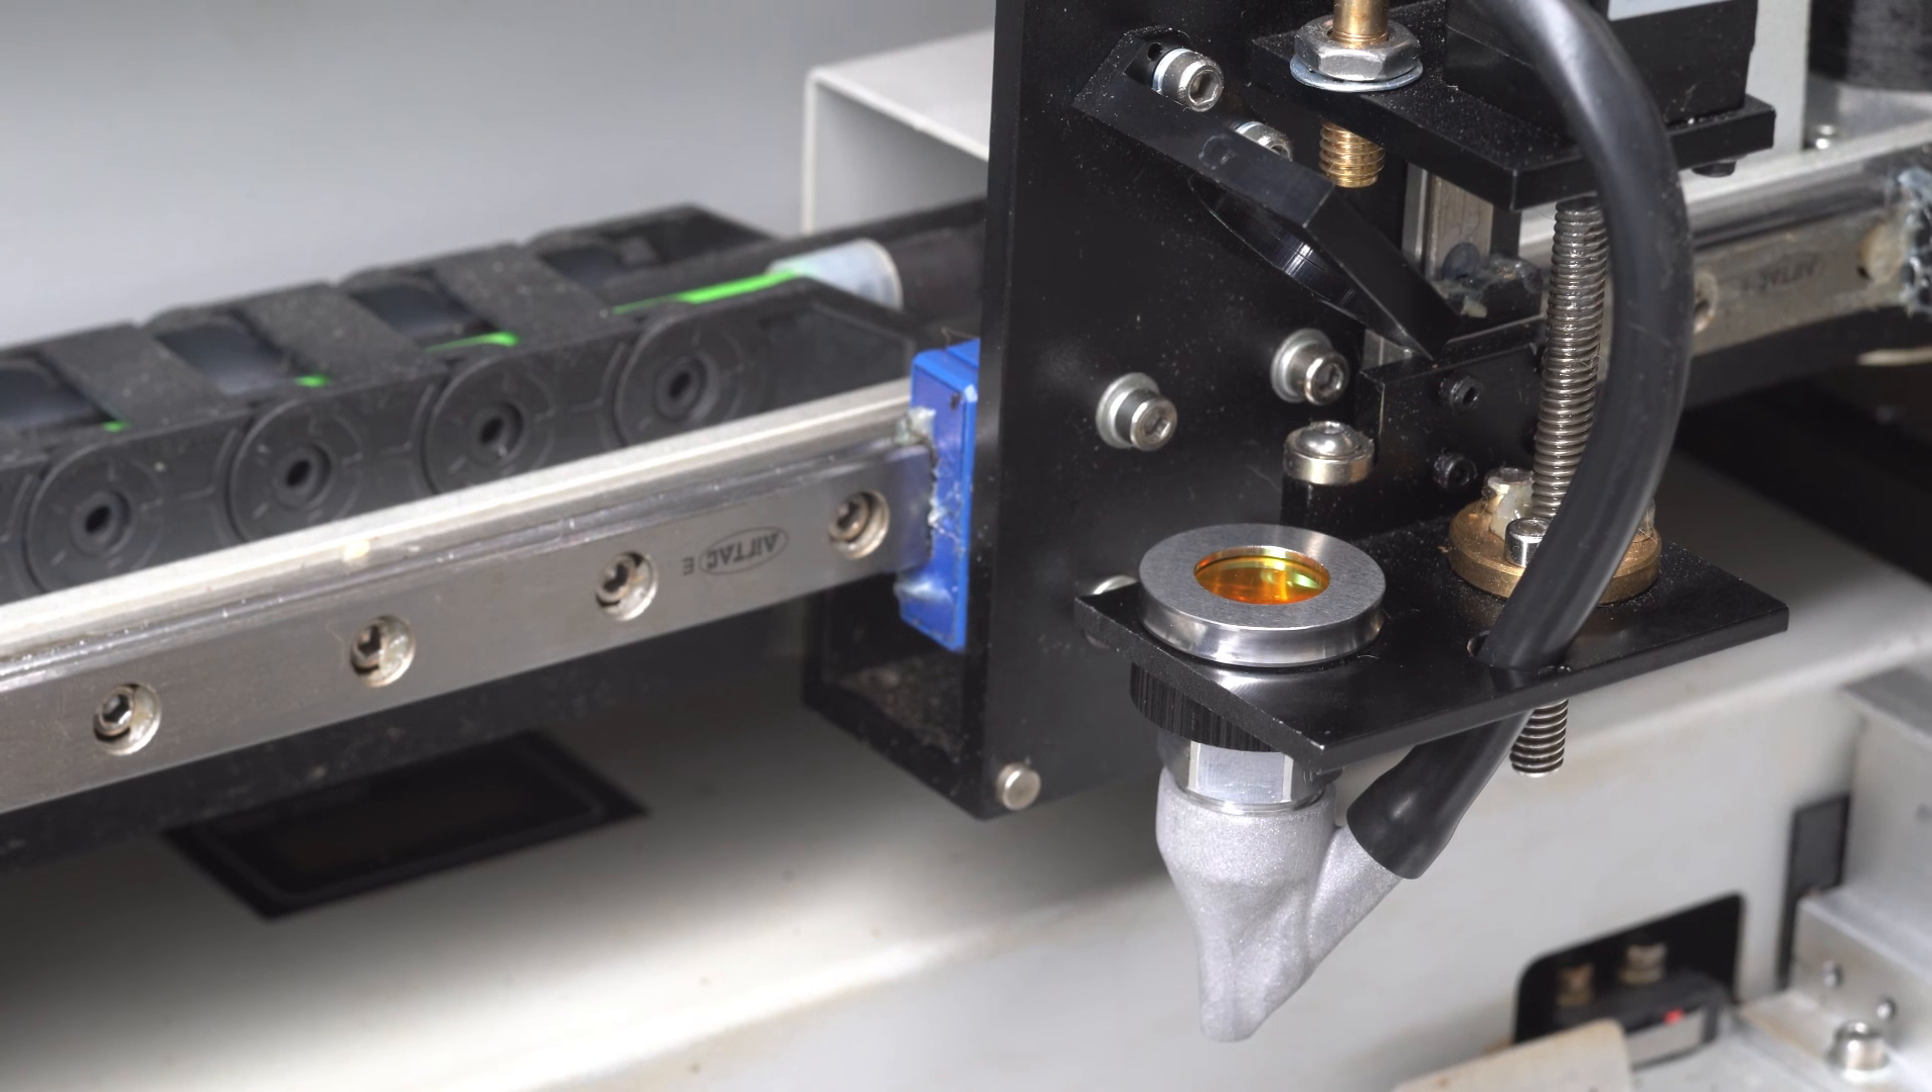And that is the lens installed.